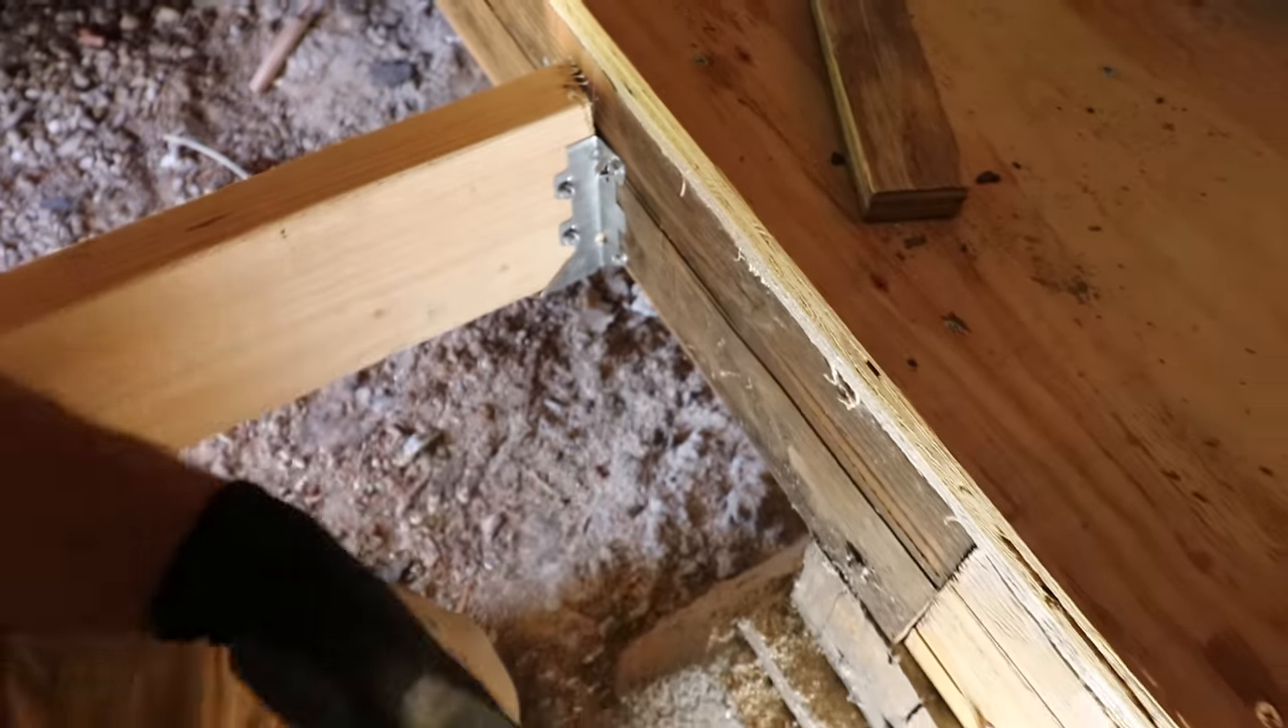Here's the new four by six that we had to put in right here.